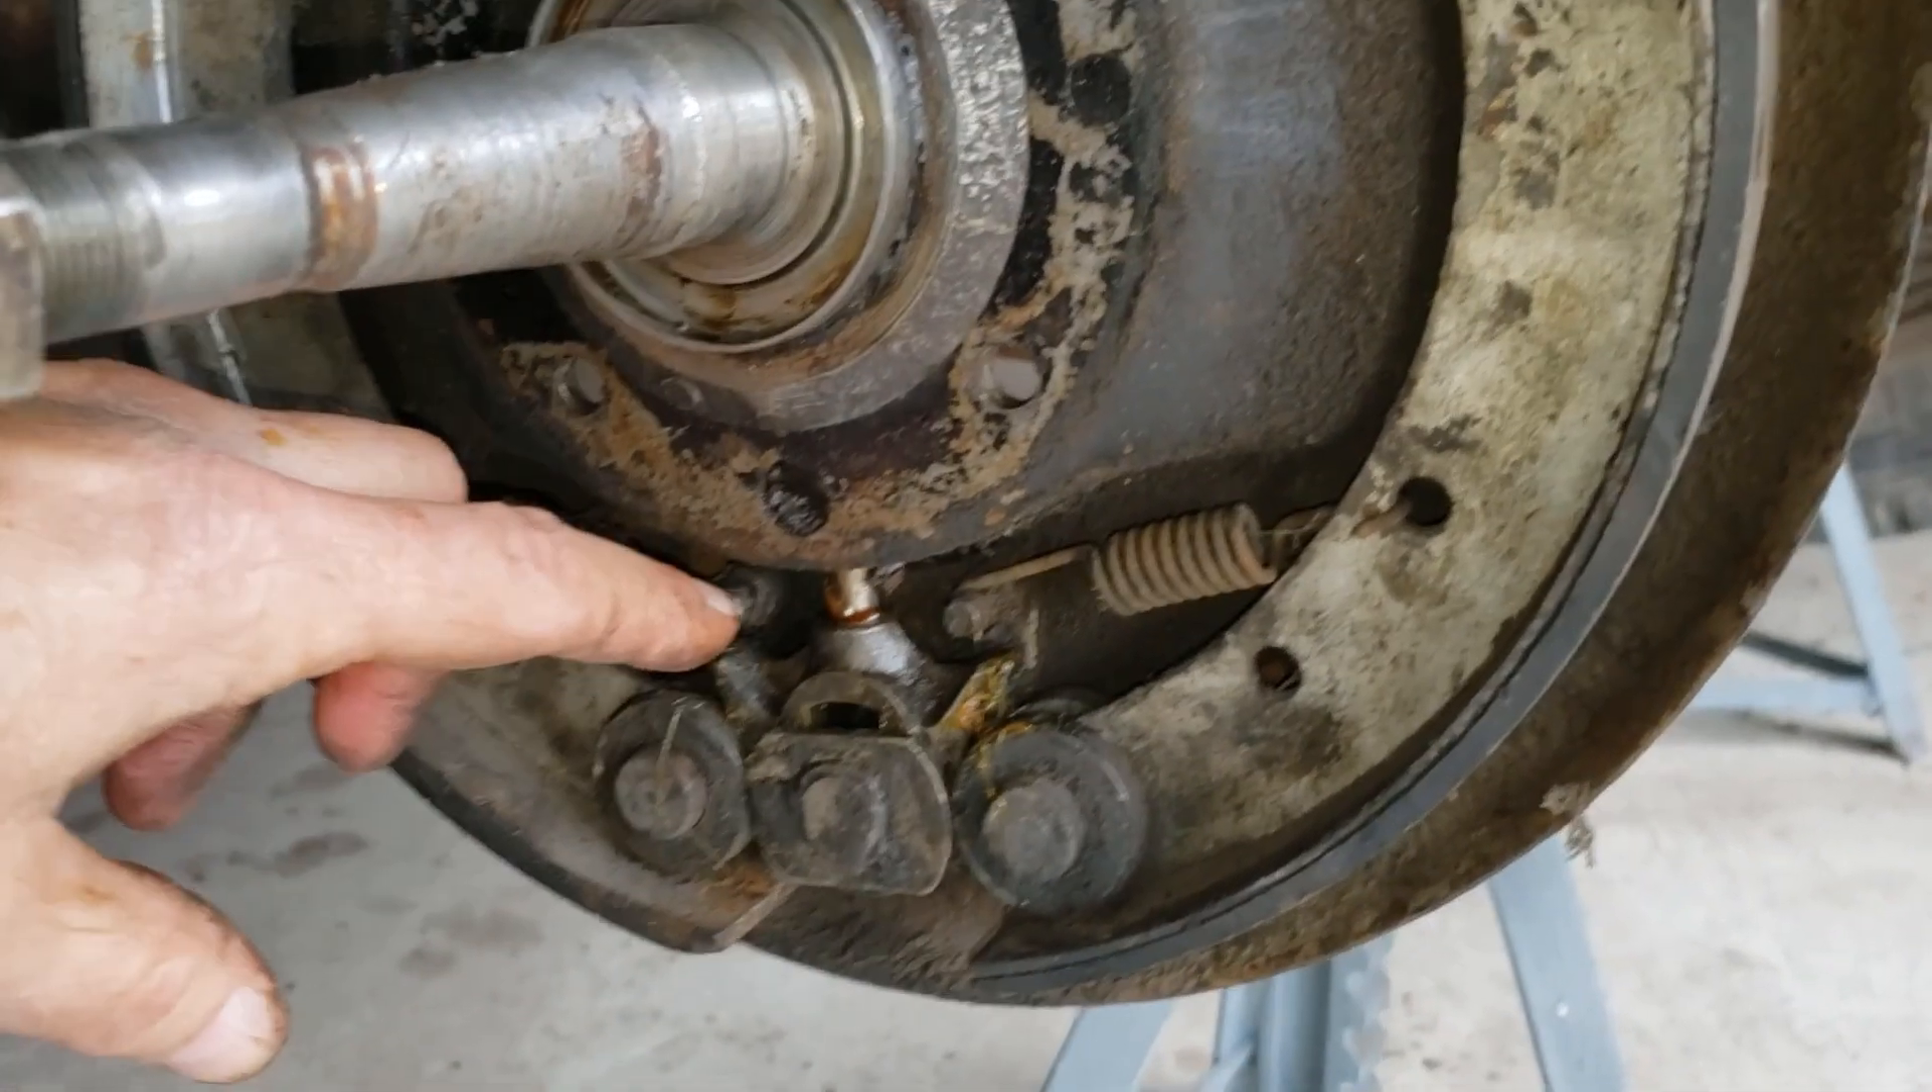I have the backing plate on.